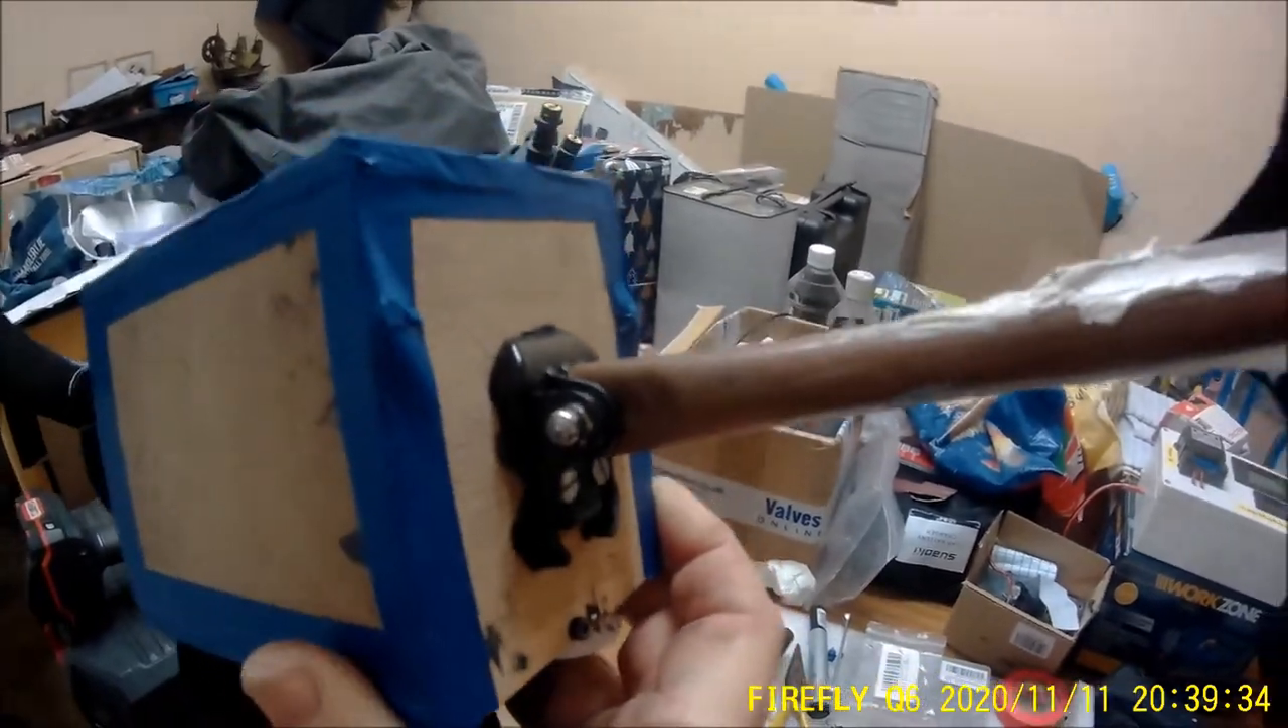I put one of them action cam brackets on the stern over there now to put a bit of a fin tail on it.